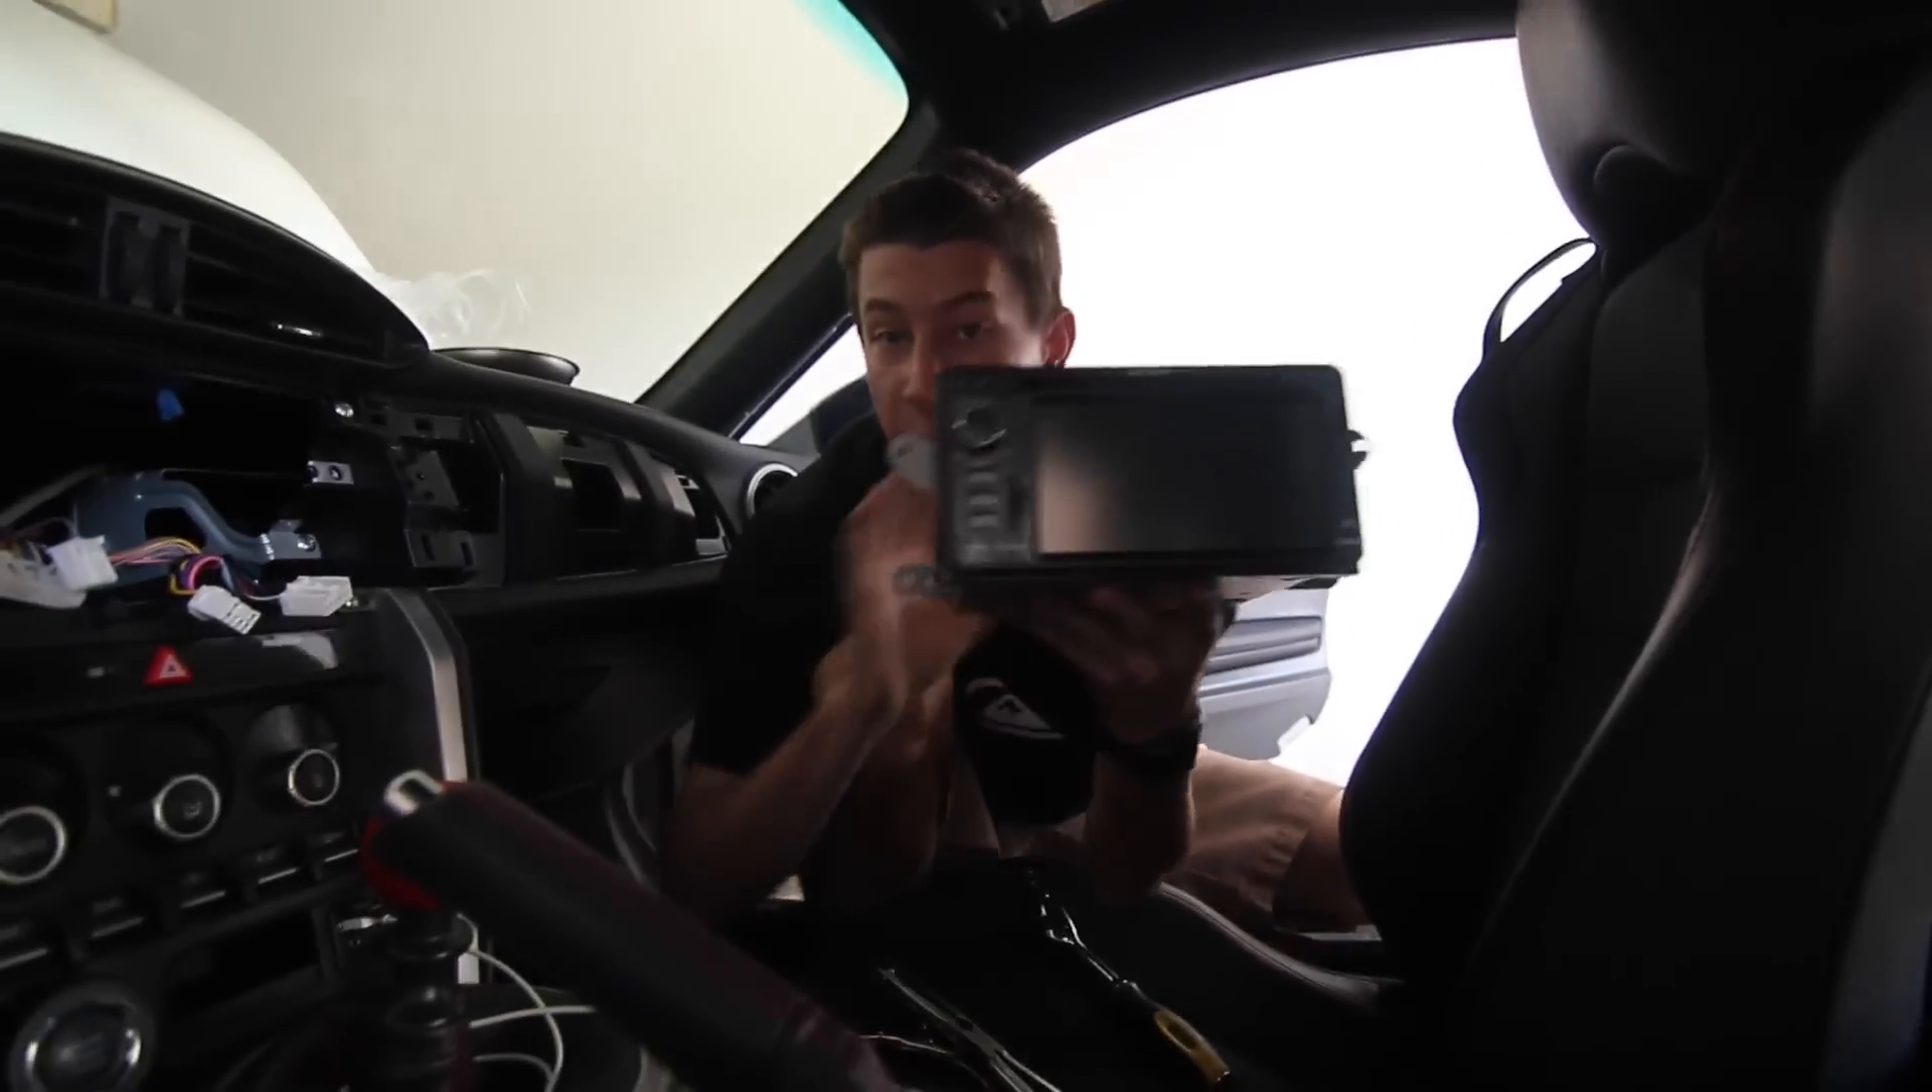You can see that the Radio of the car is out.